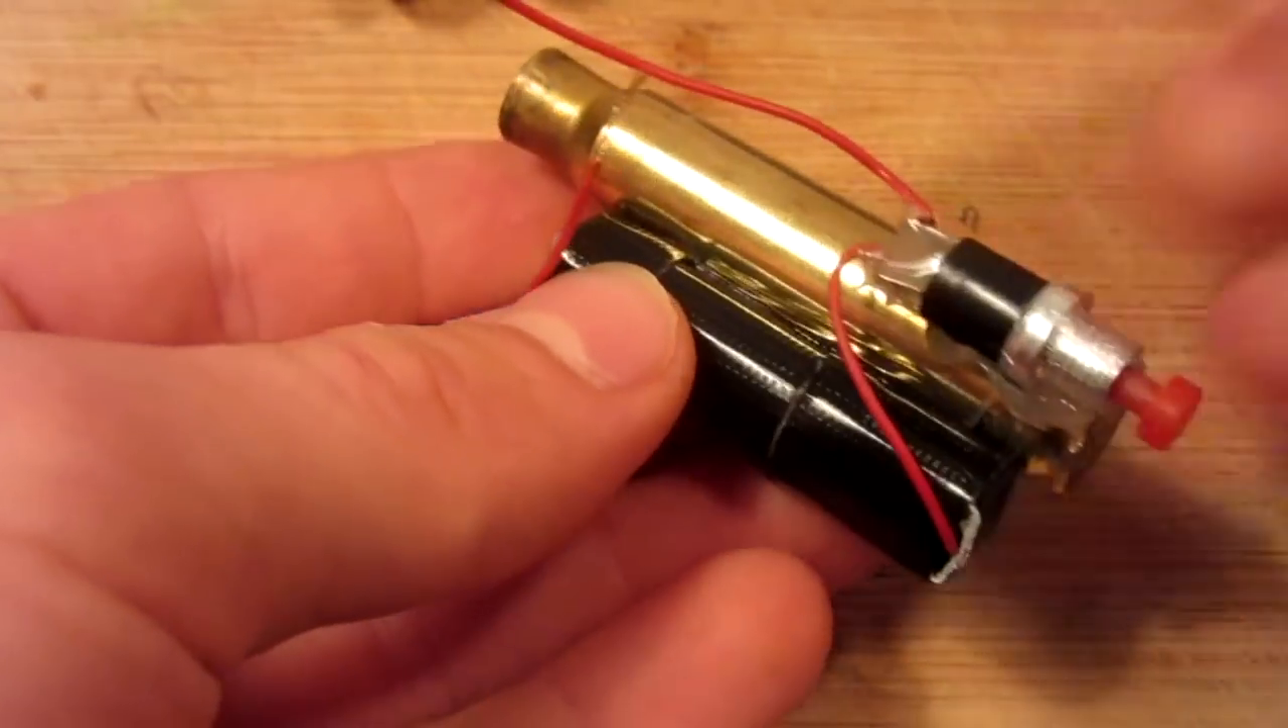I wrapped the entire battery in tape just for aesthetics, and there is the battery attached.